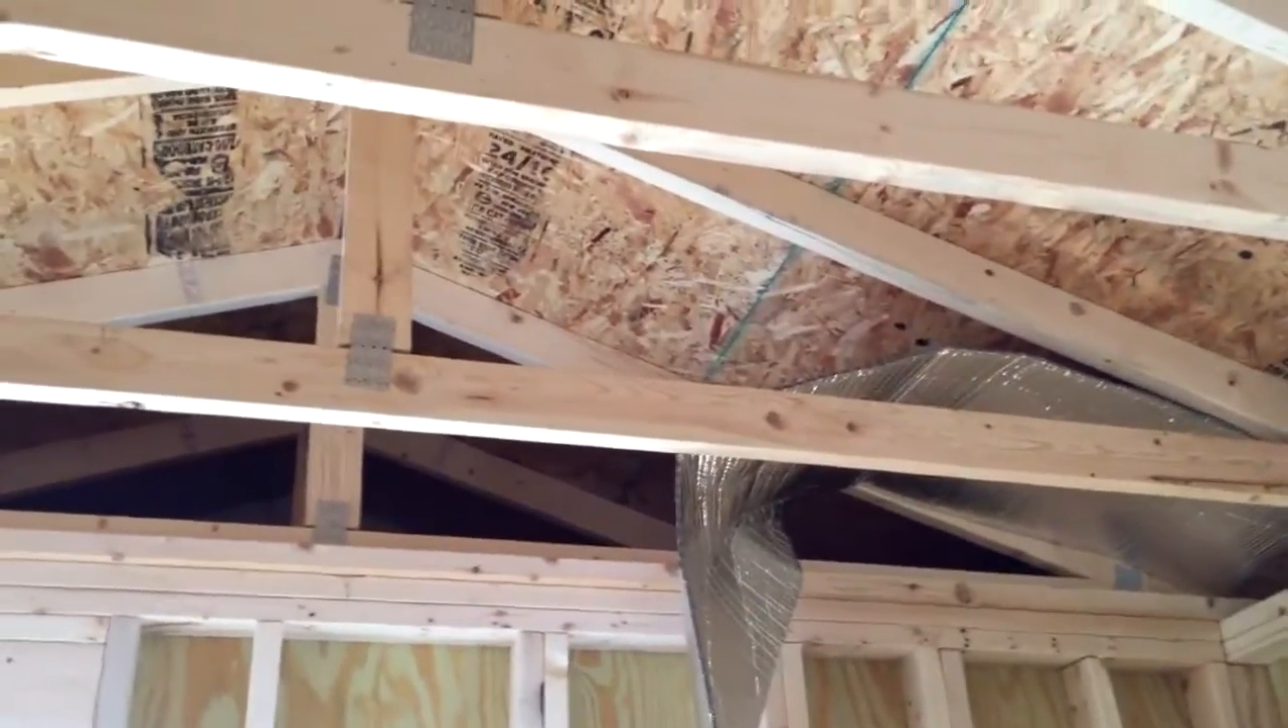I don't want to, I can't do the walls yet because we still got to run the wiring and put on the other insulation.